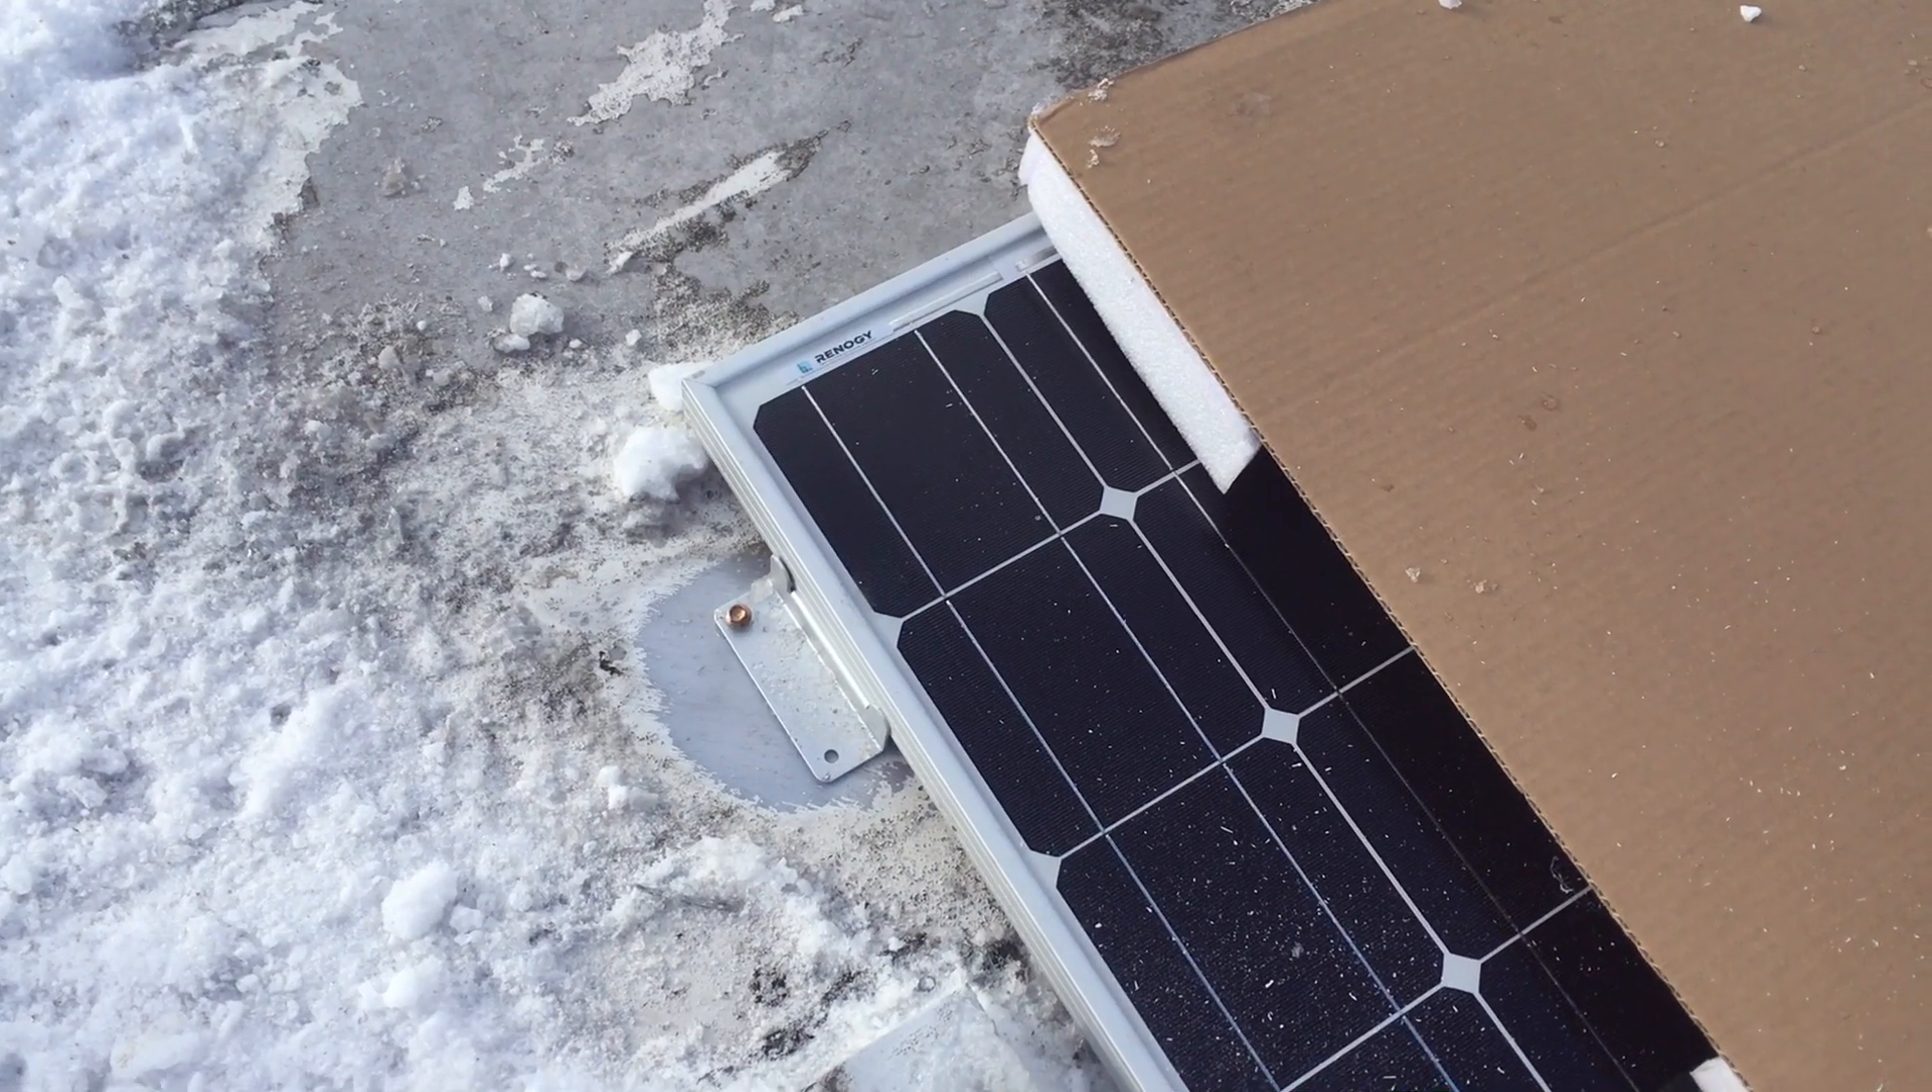I've also just picked this one screw and put that in as a pivot point so that I can get the rest of the panel plumbed.